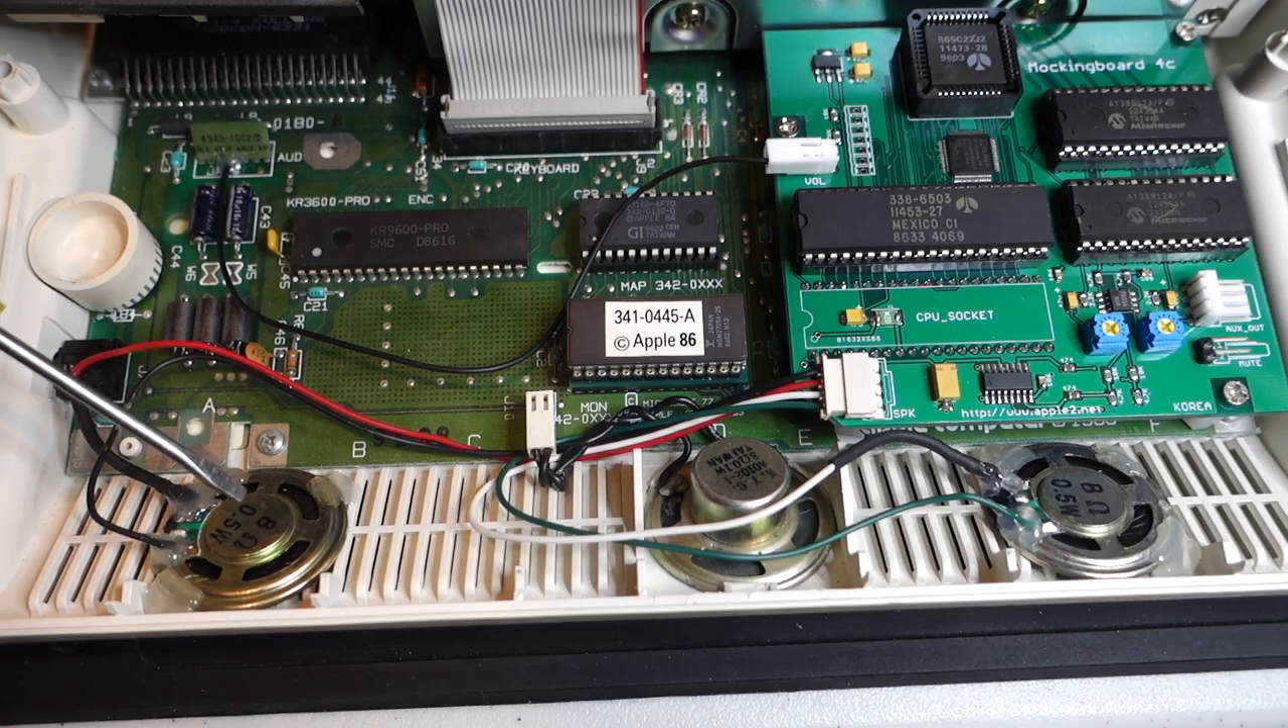Here you can see I've got the speakers mounted down in the case. I used some hot glue in the corners just to attach it.